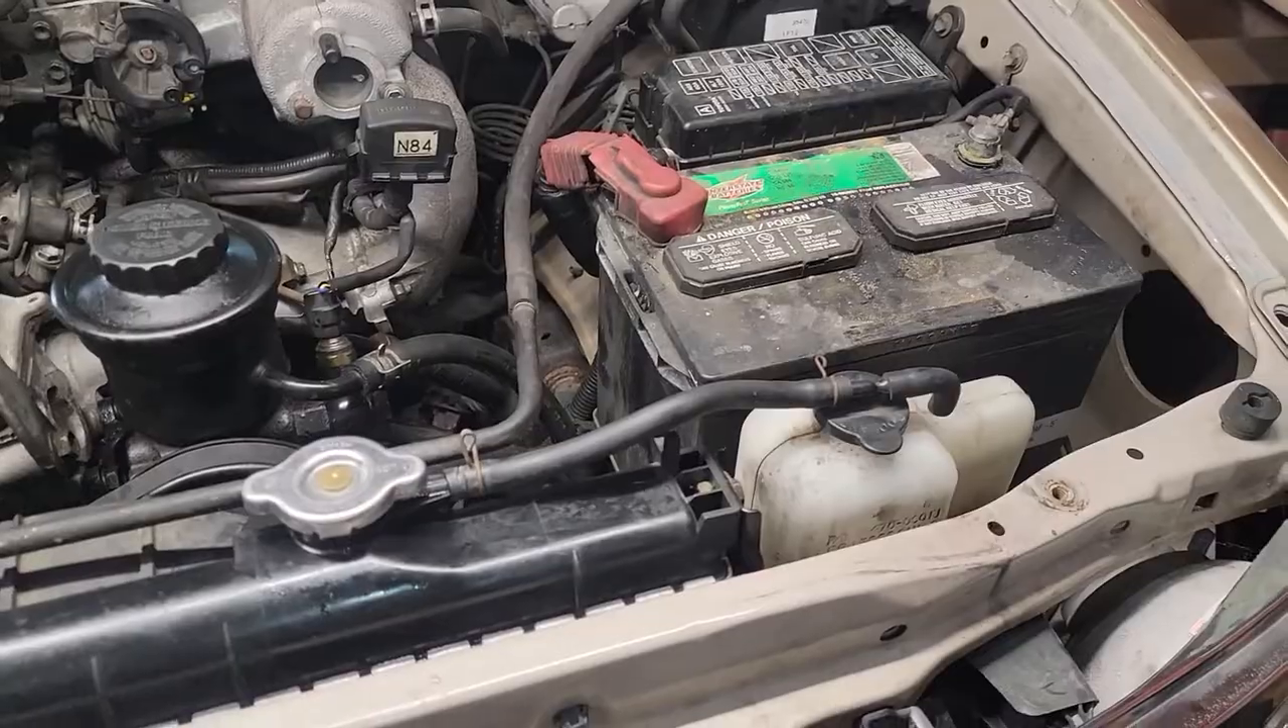We are fully back together. Battery is in and we are ready to start.